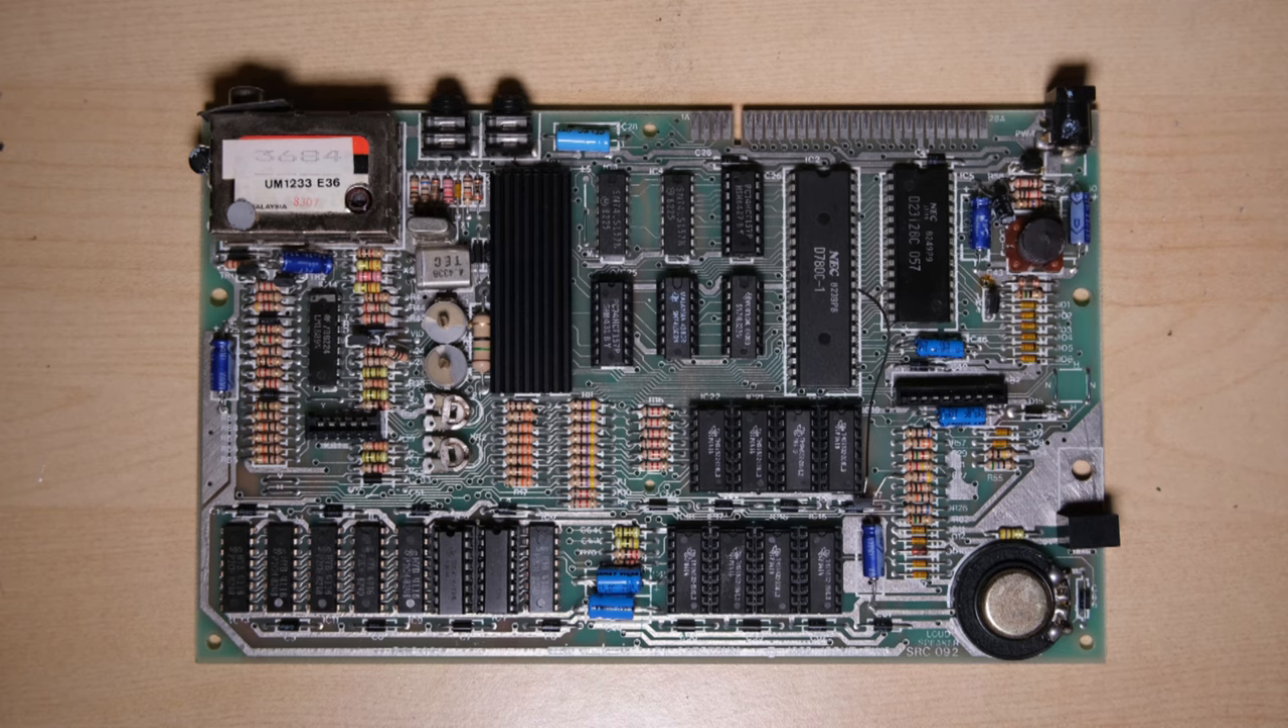Finally I desocketed the ULA, and added a heatsink there, to hopefully keep this thing running for a long time.